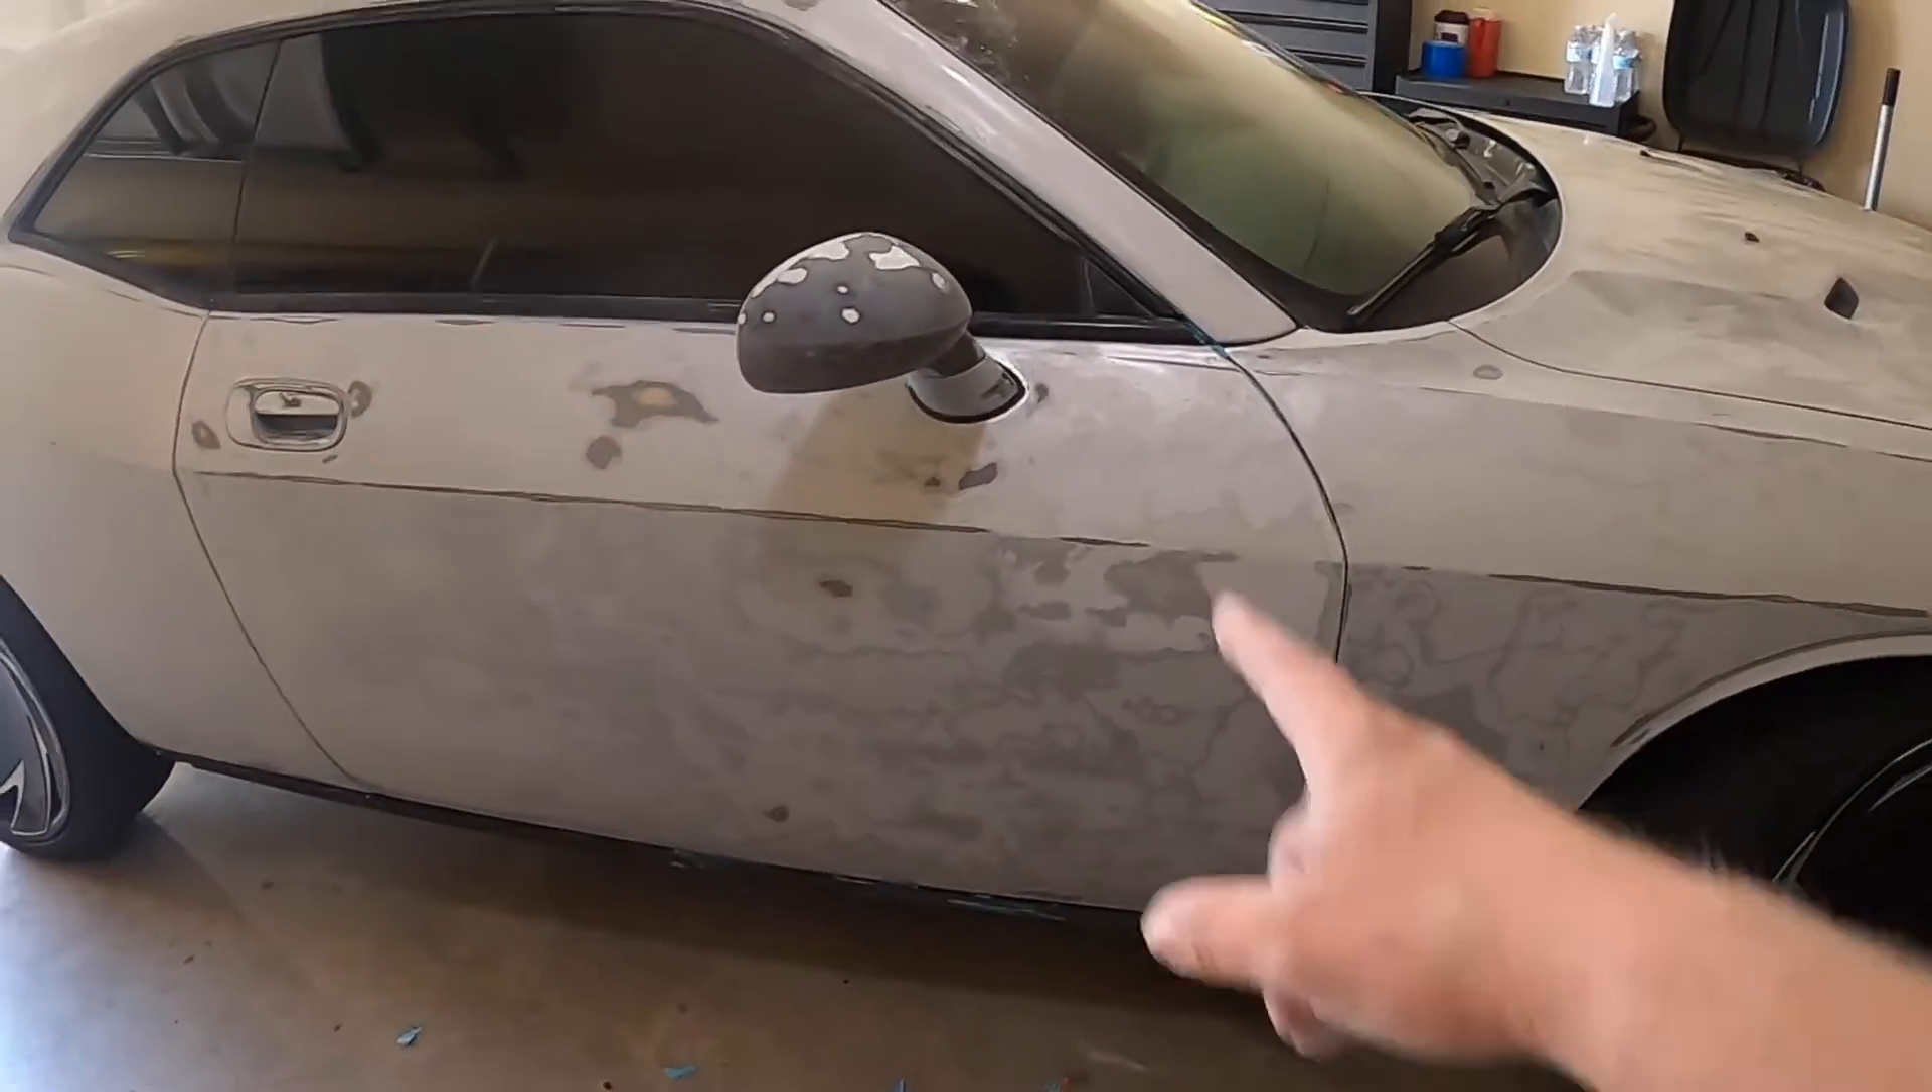I still have to take off these old side mirrors.